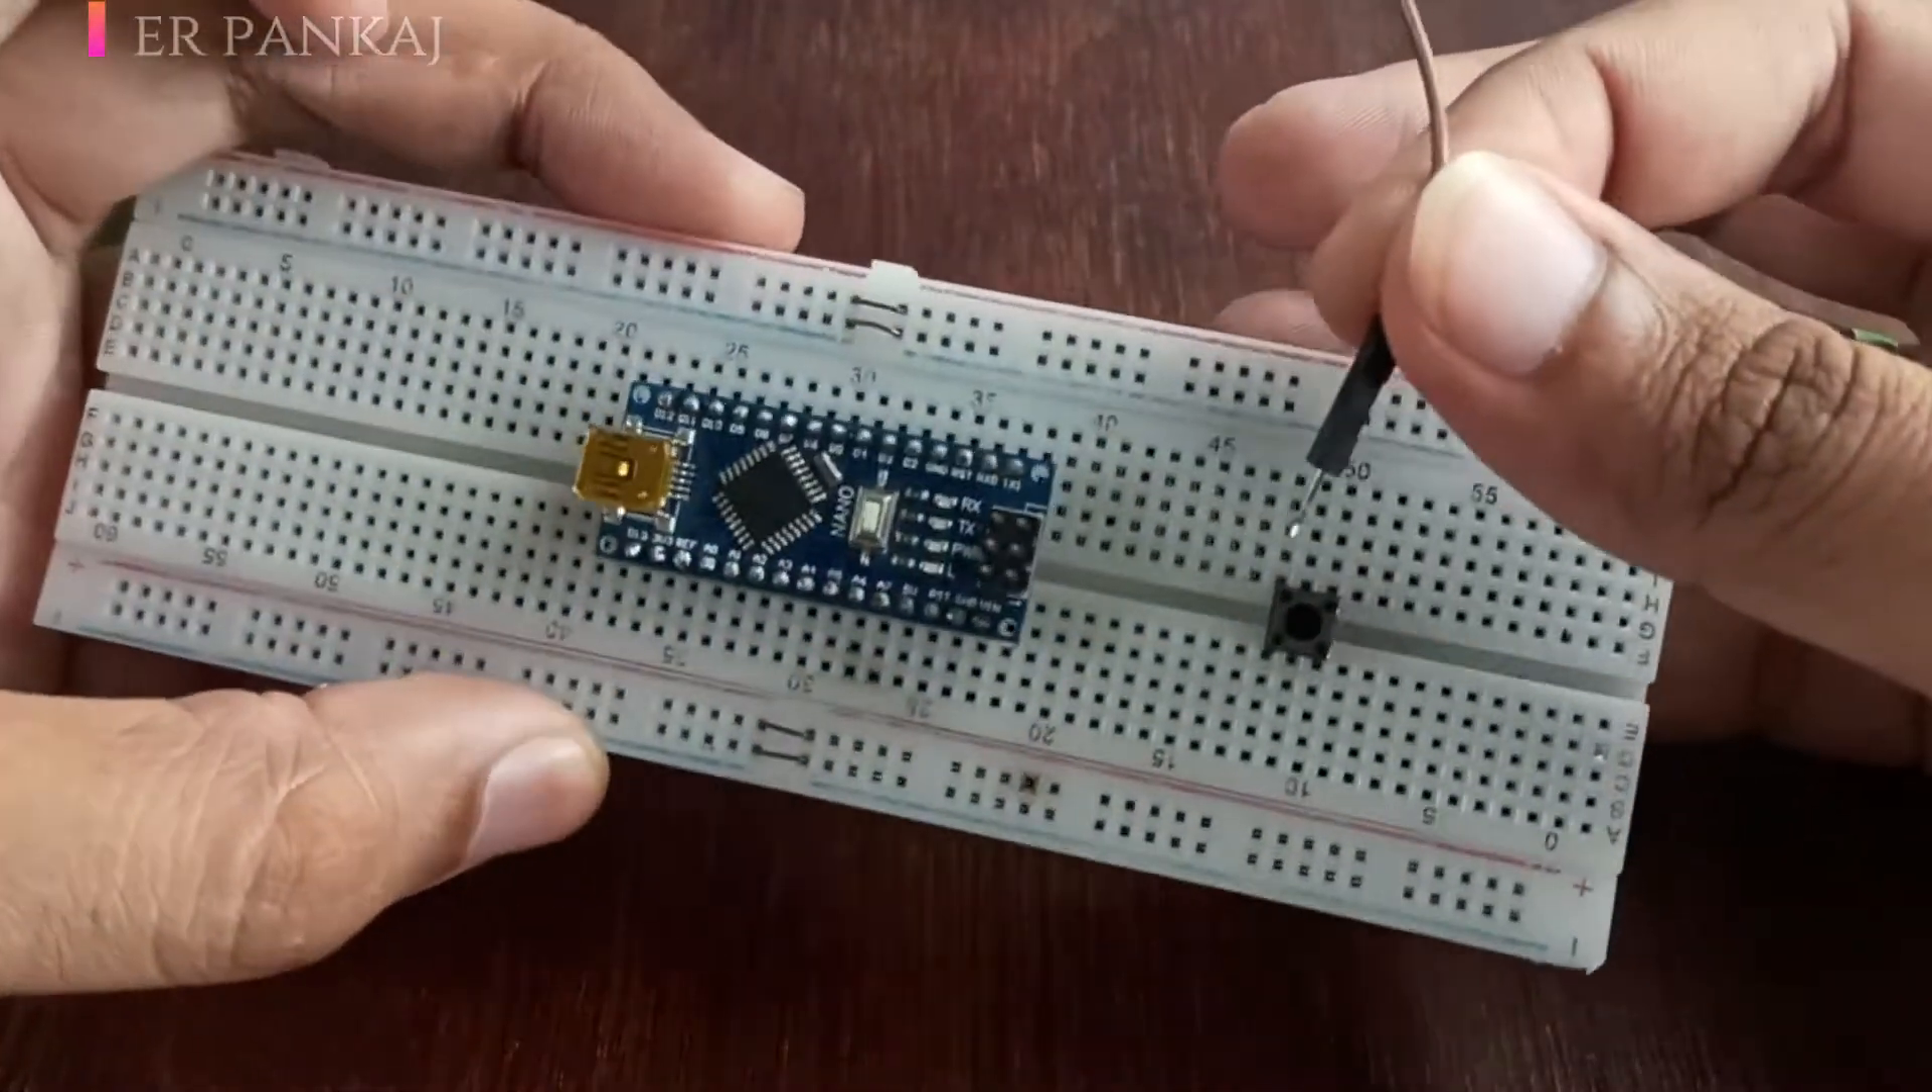यह हमारा push button लग गया अब इसके connection कर लेते हैं।